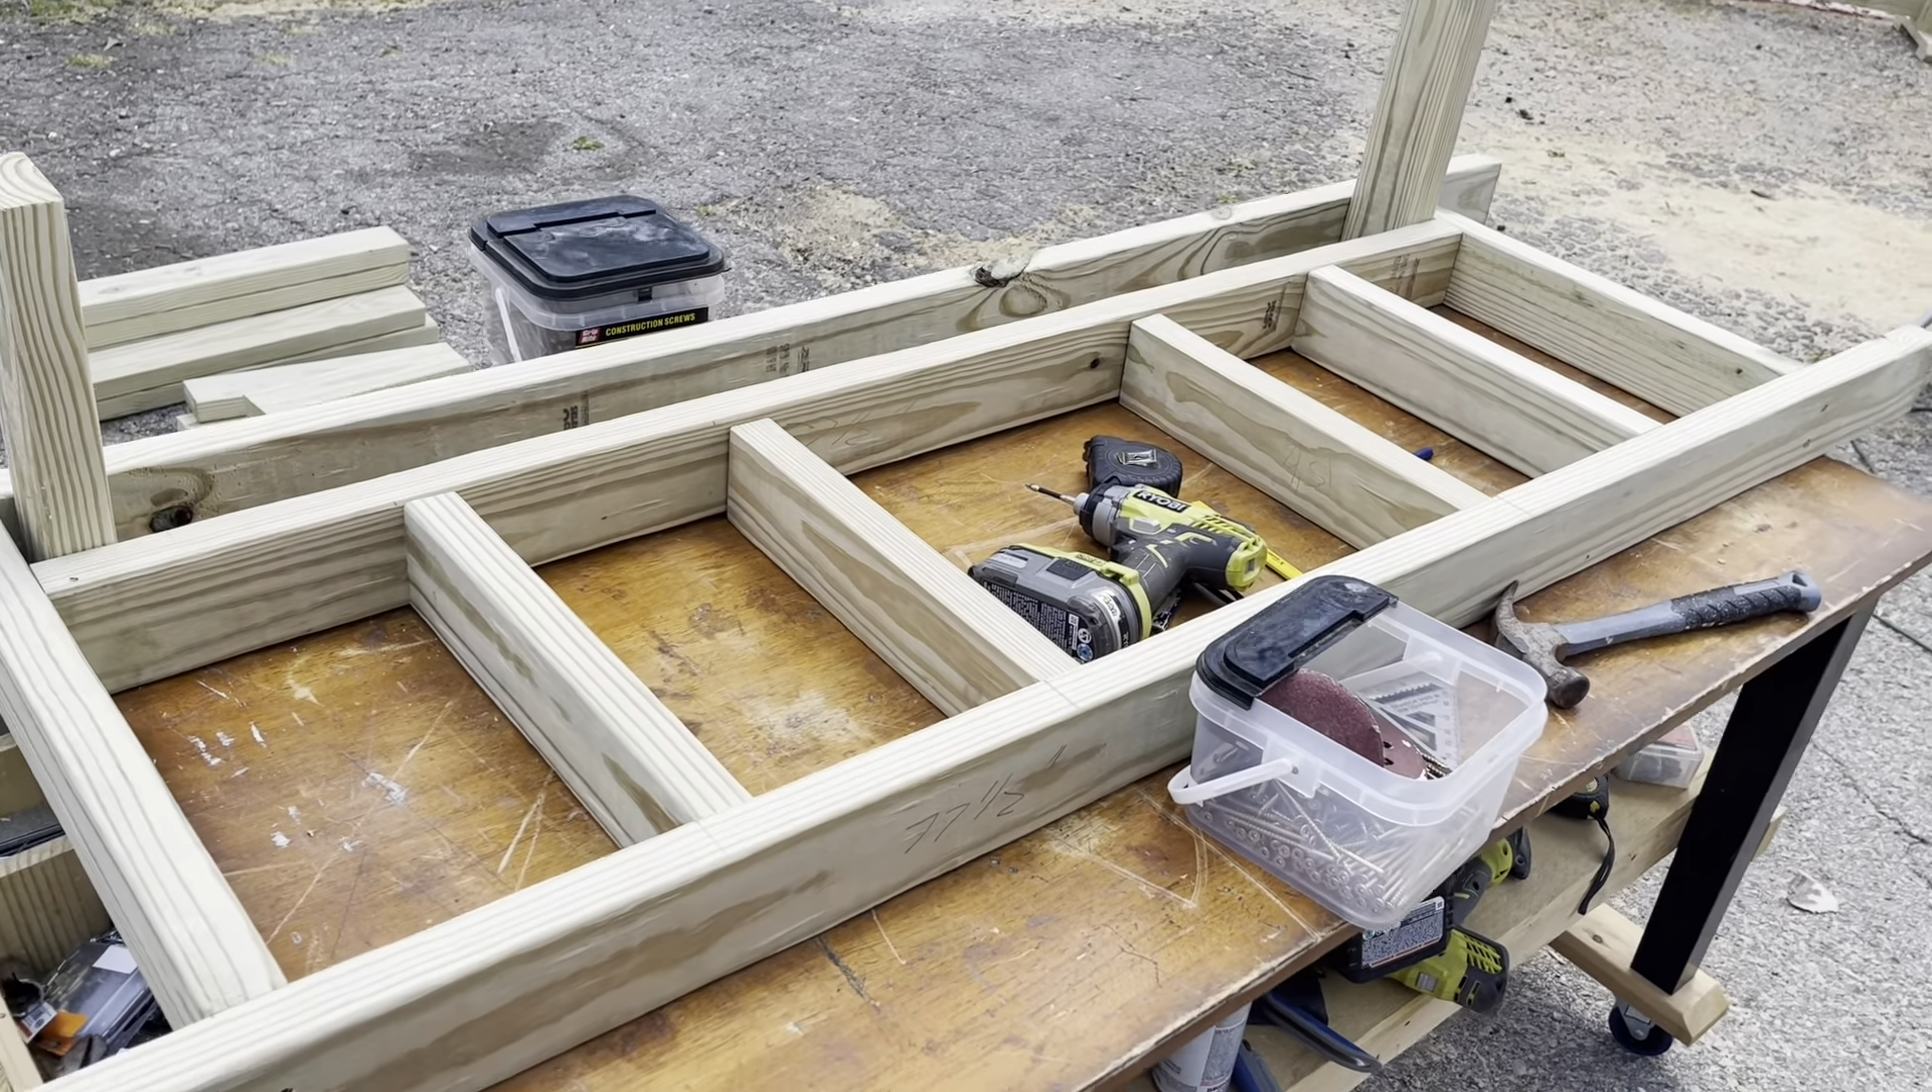All right so i have all of my boards in place and let's talk dimensions.